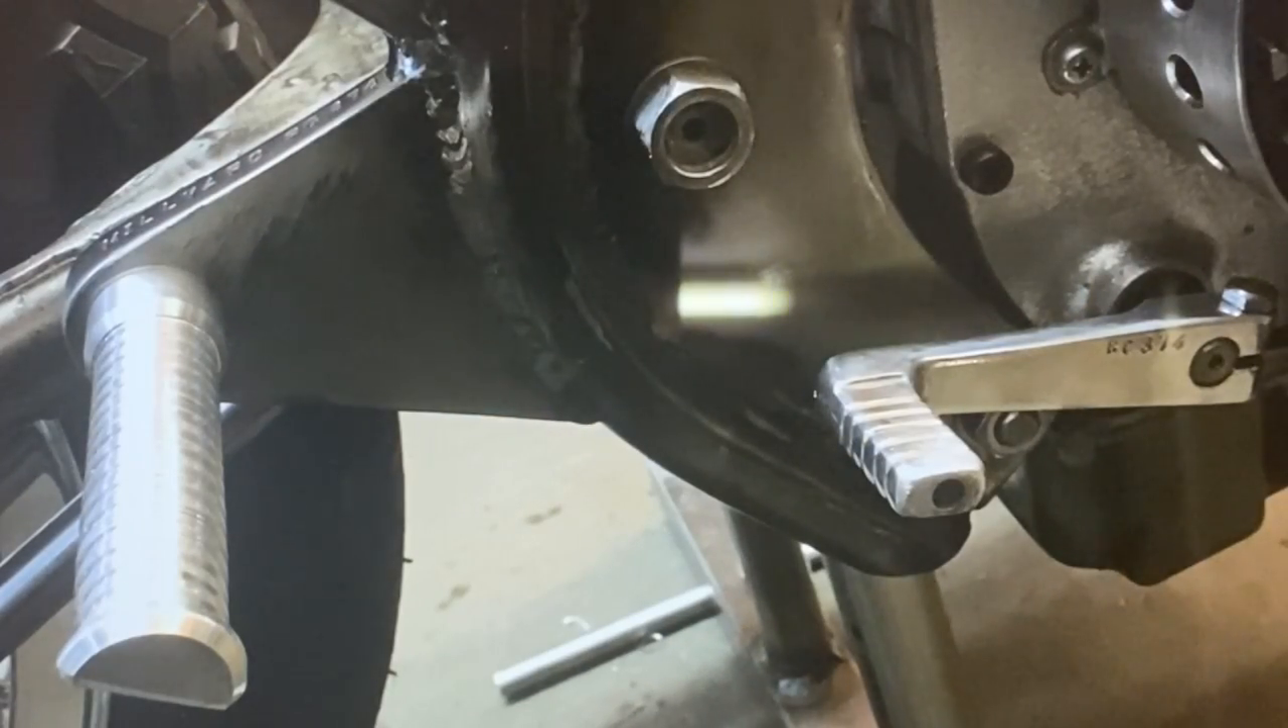The gear lever fits perfect on the bike, and here you can see the rear footrests made, and the hangers welded onto the frame.